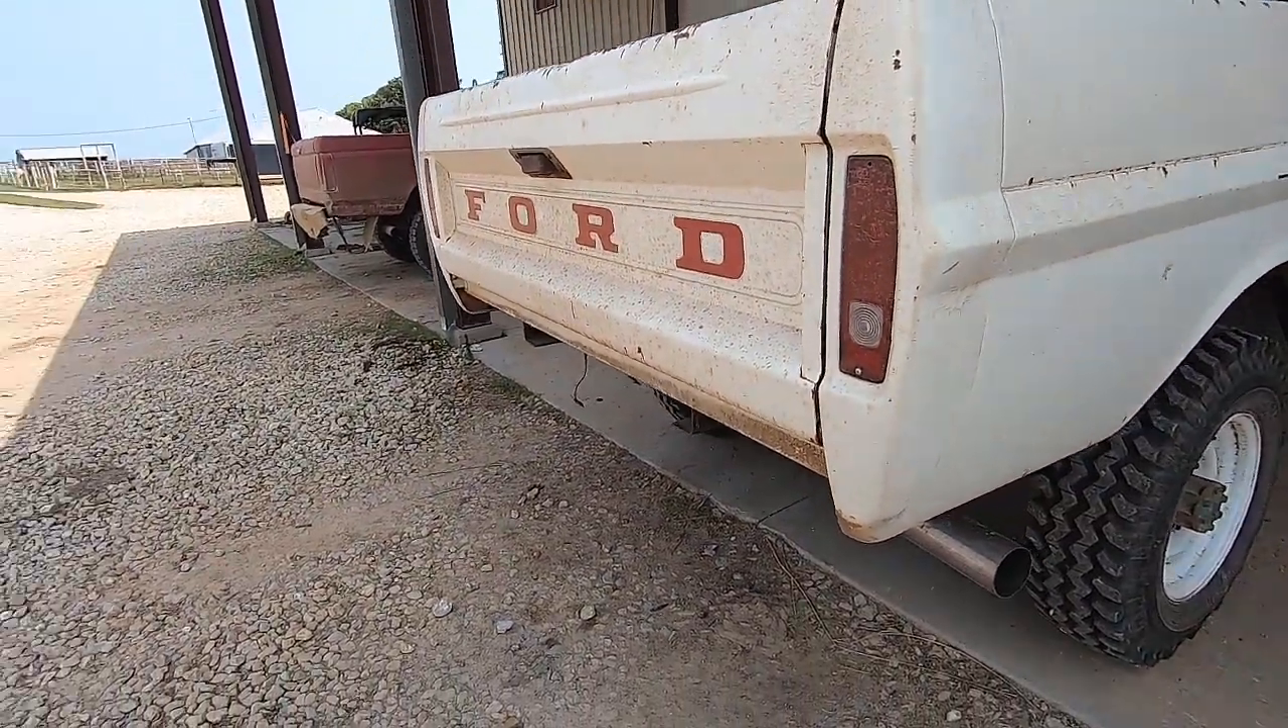This thing is pretty much done well we don't have the rear bumper here but look what I got.